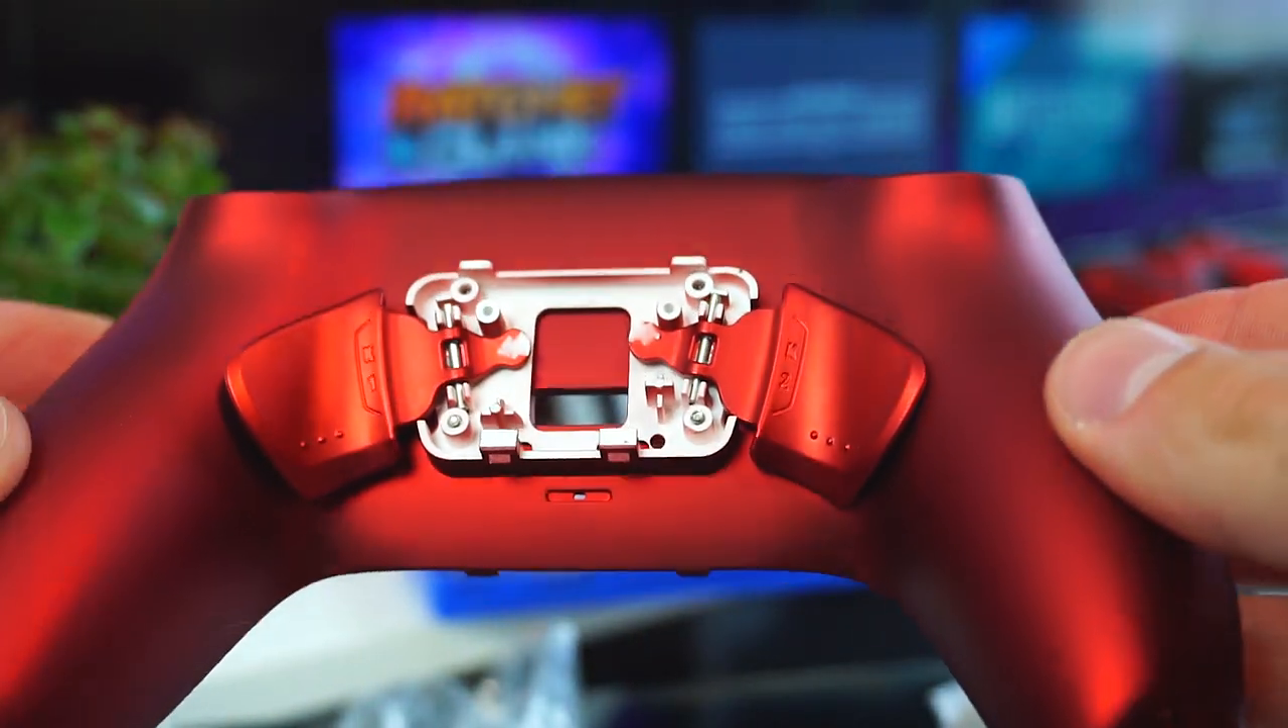The K1 and K2 buttons just click into place and they're installed just like that.